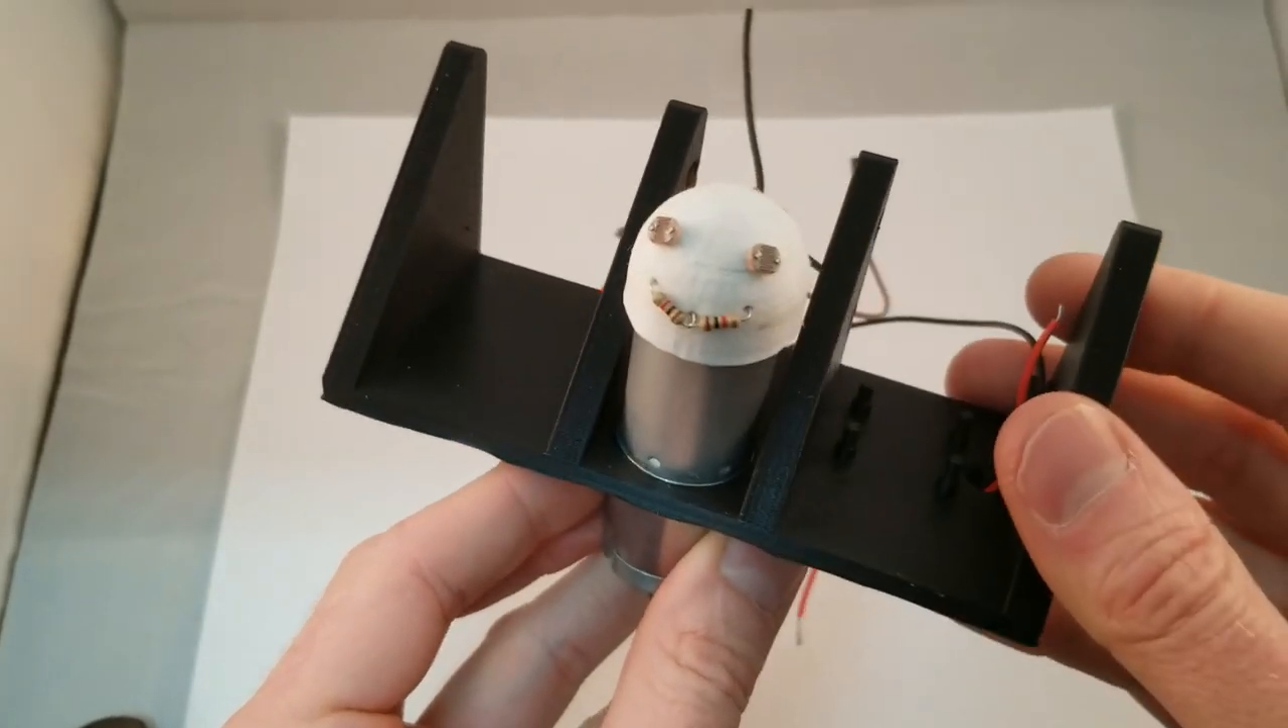Next, I've added the sensor cap on top of the motor.